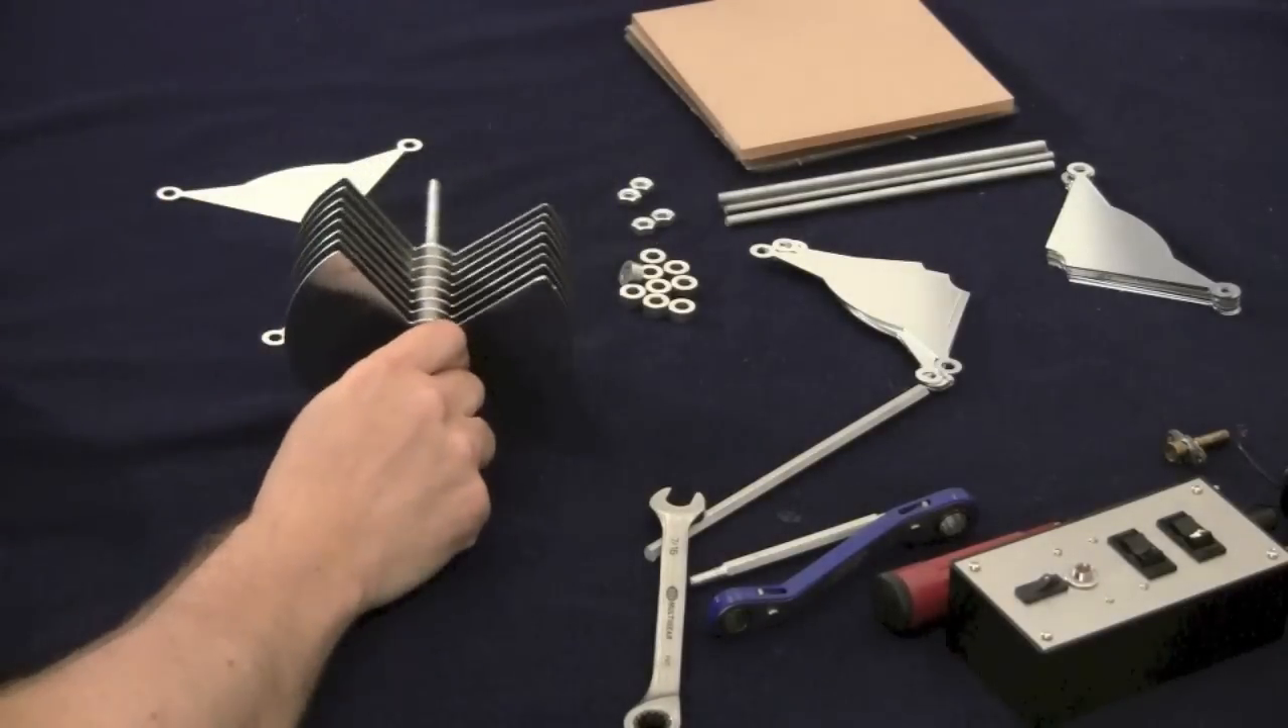We just put together a real quick rotor plate consisting of eight plates.